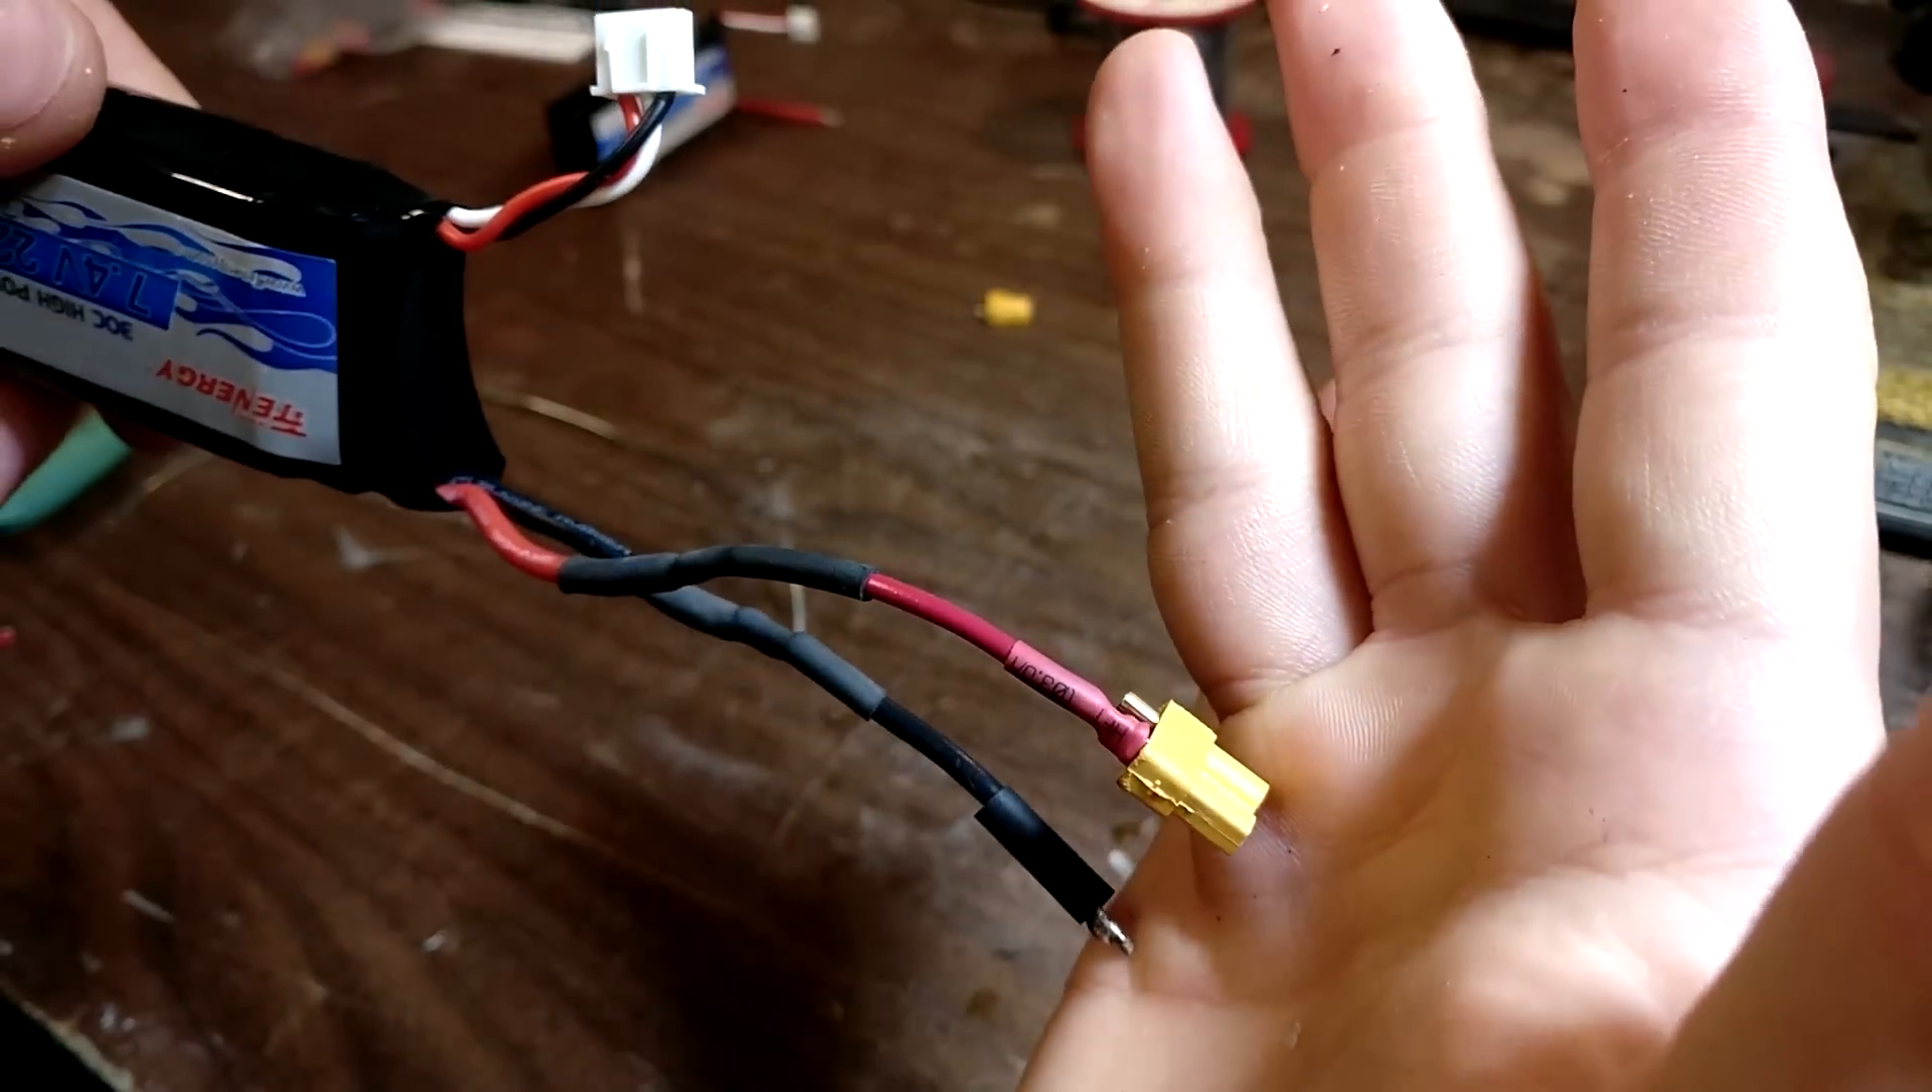You now have a finished joint on the positive end.